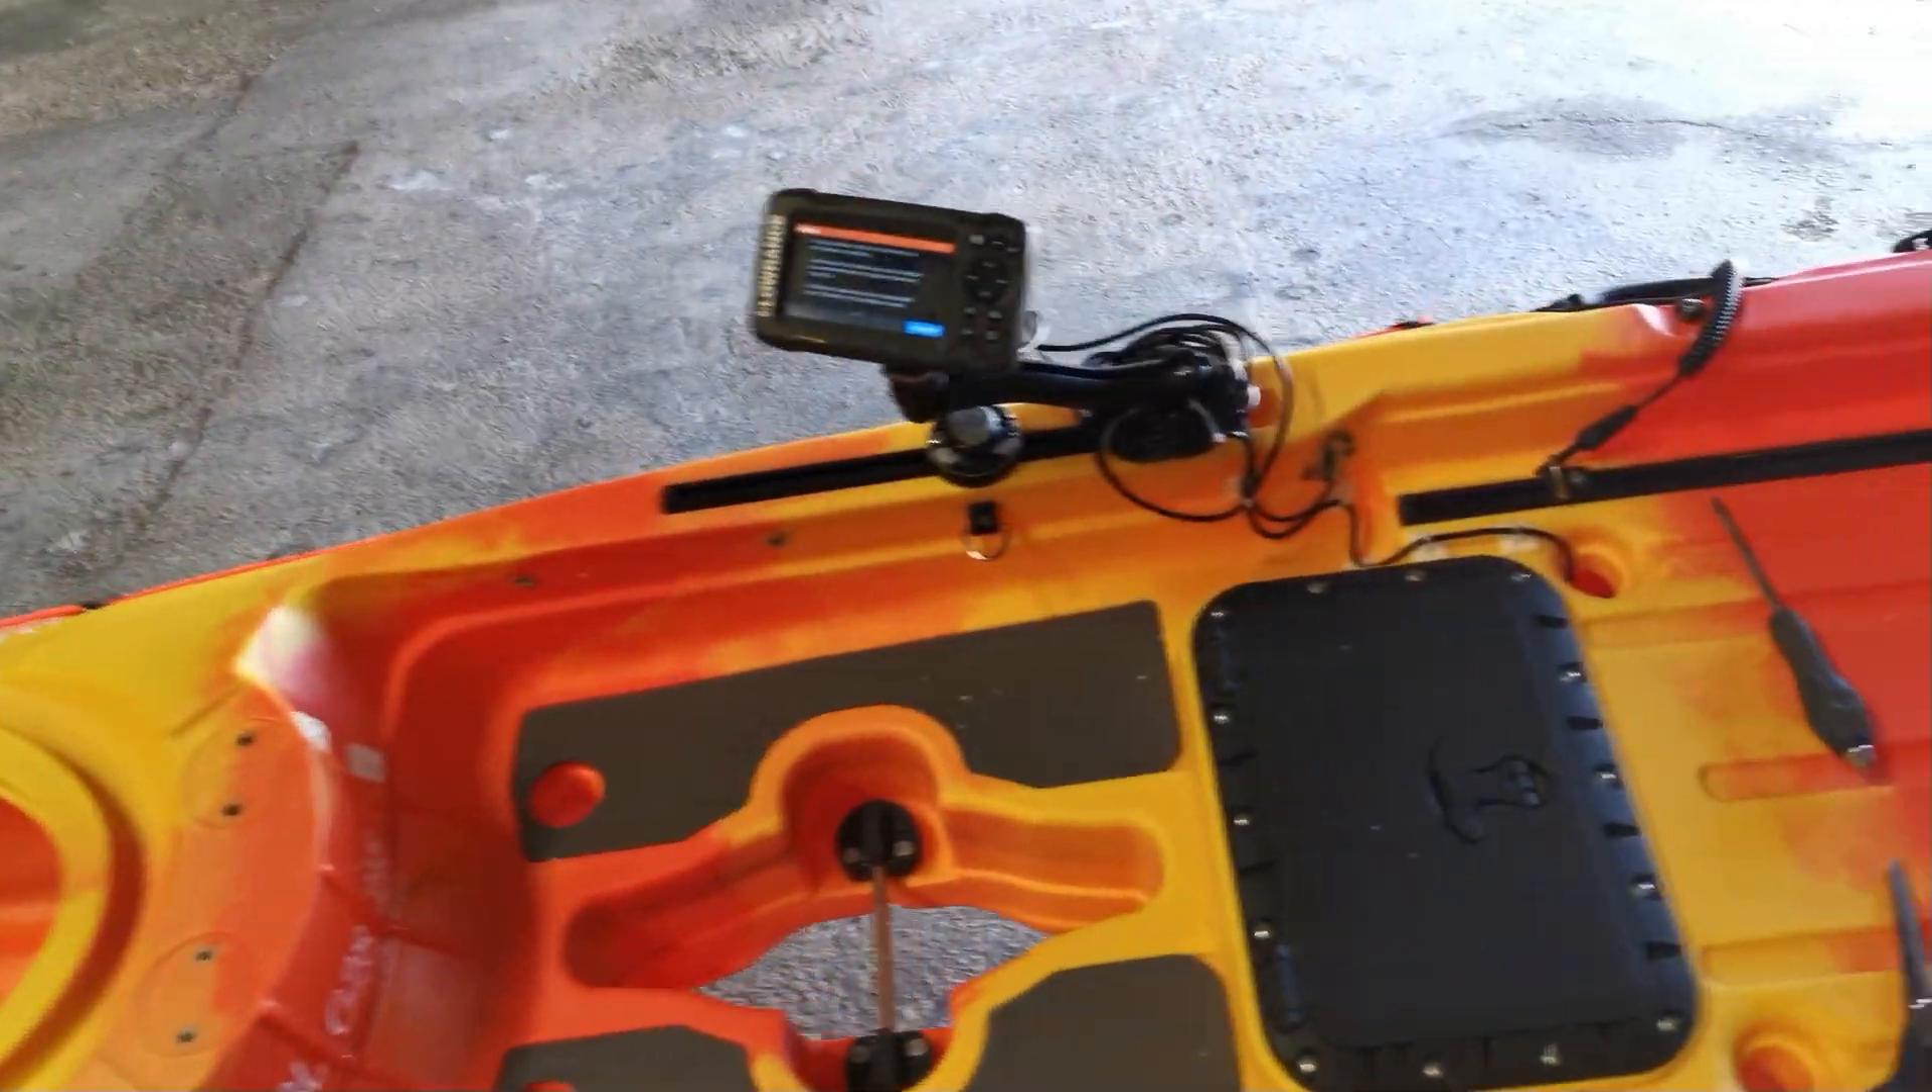Et voilà le sondeur est installé.